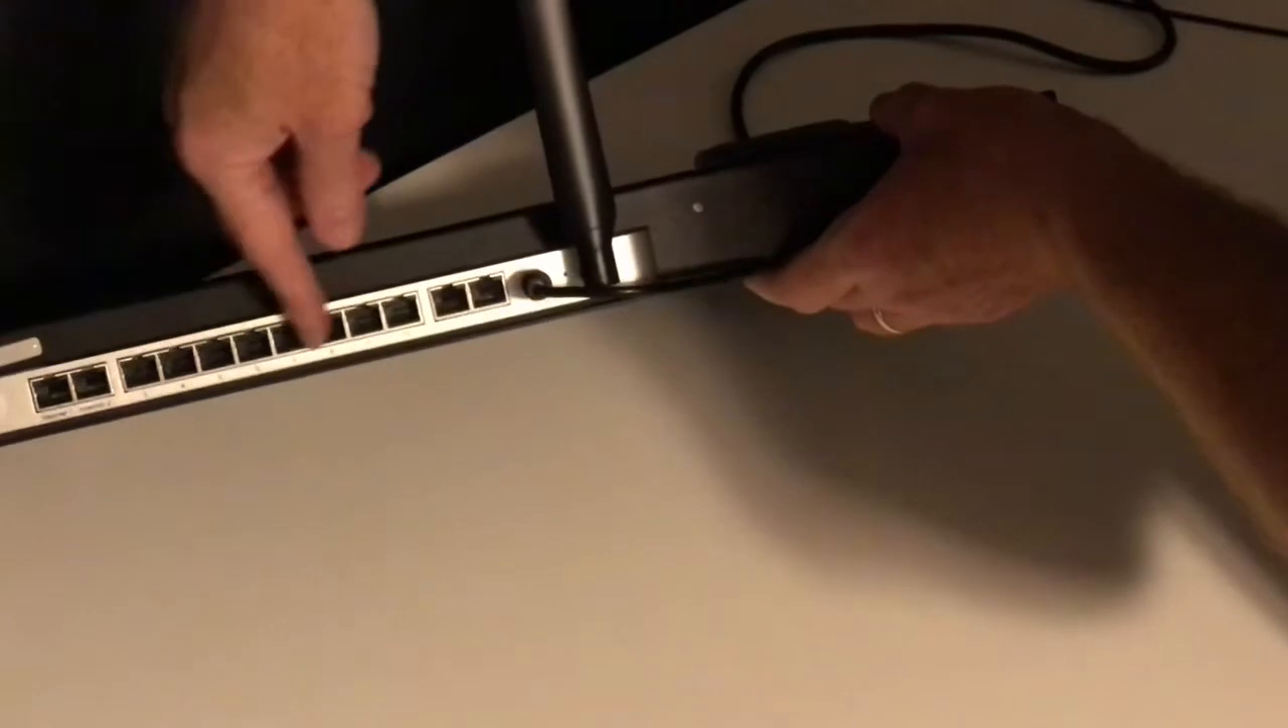Um, I don't have any, as you can see, I don't have any ethernet cables or WAN or anything plugged in.